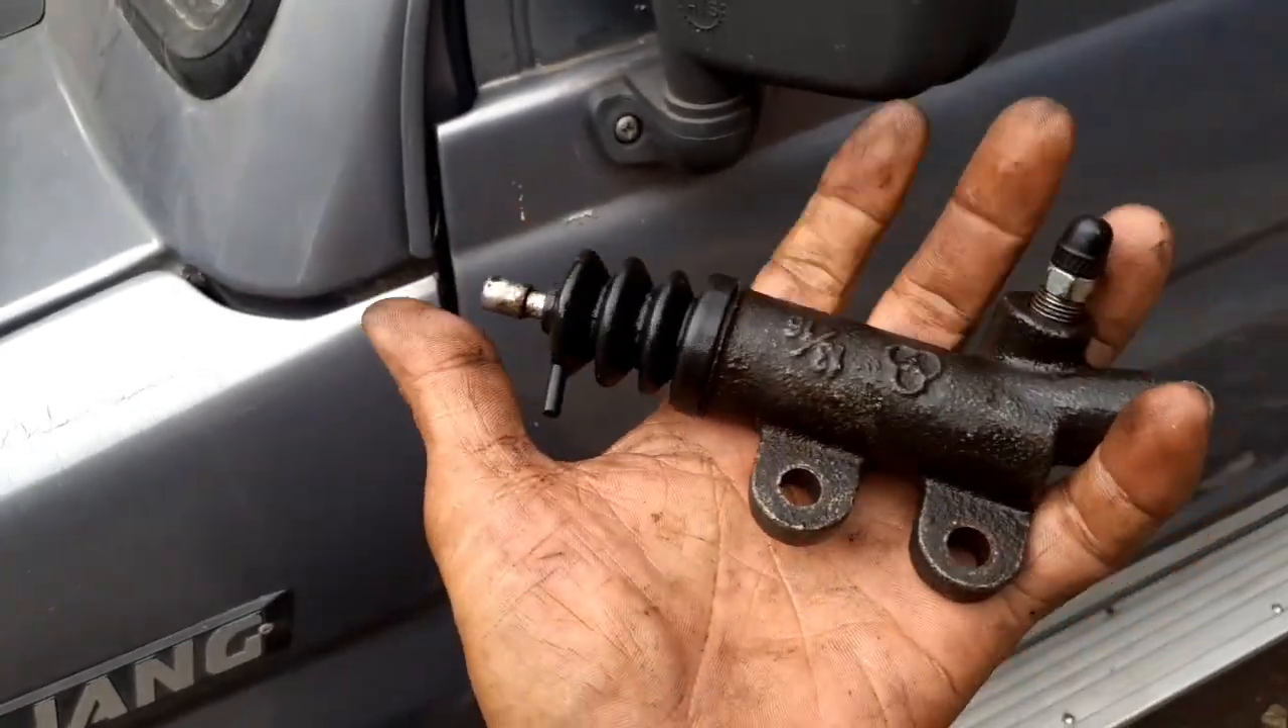Ini udah beres sudah kita pasang juga karet penutup debu di sini.